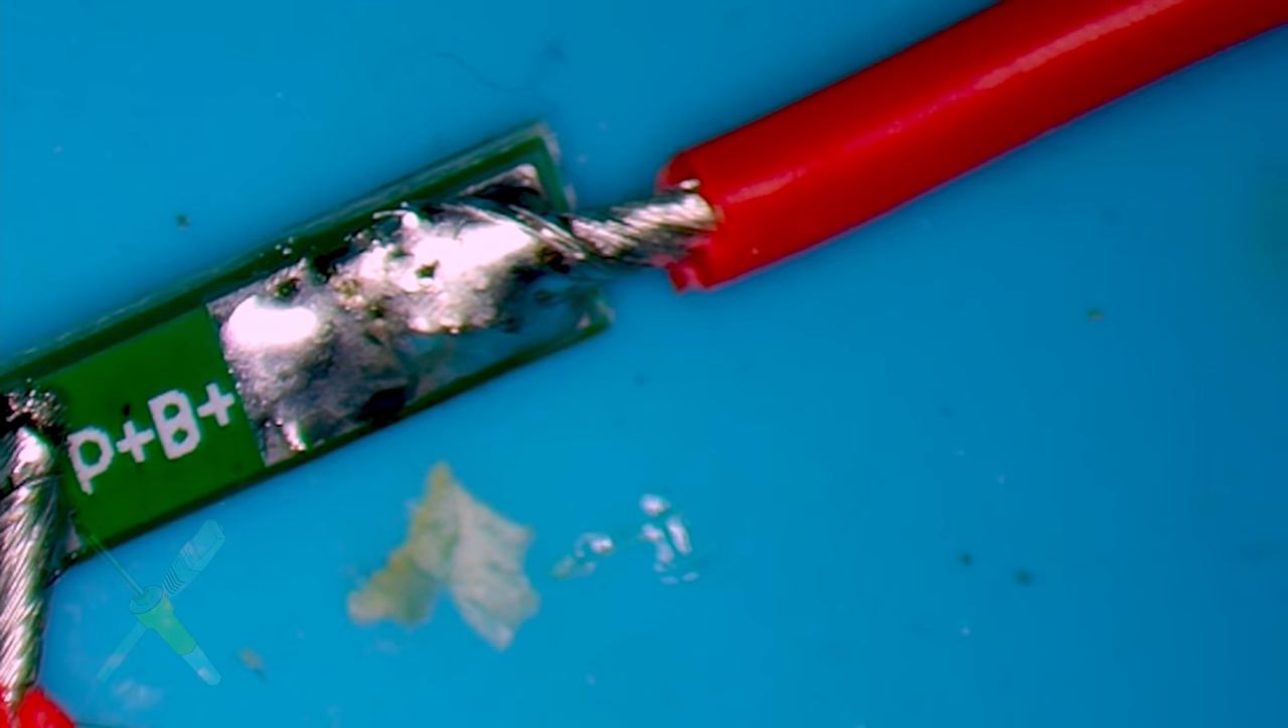Ich habe jetzt hier ein Kabel dran gemacht für die Plus-Seite von der Batterie.